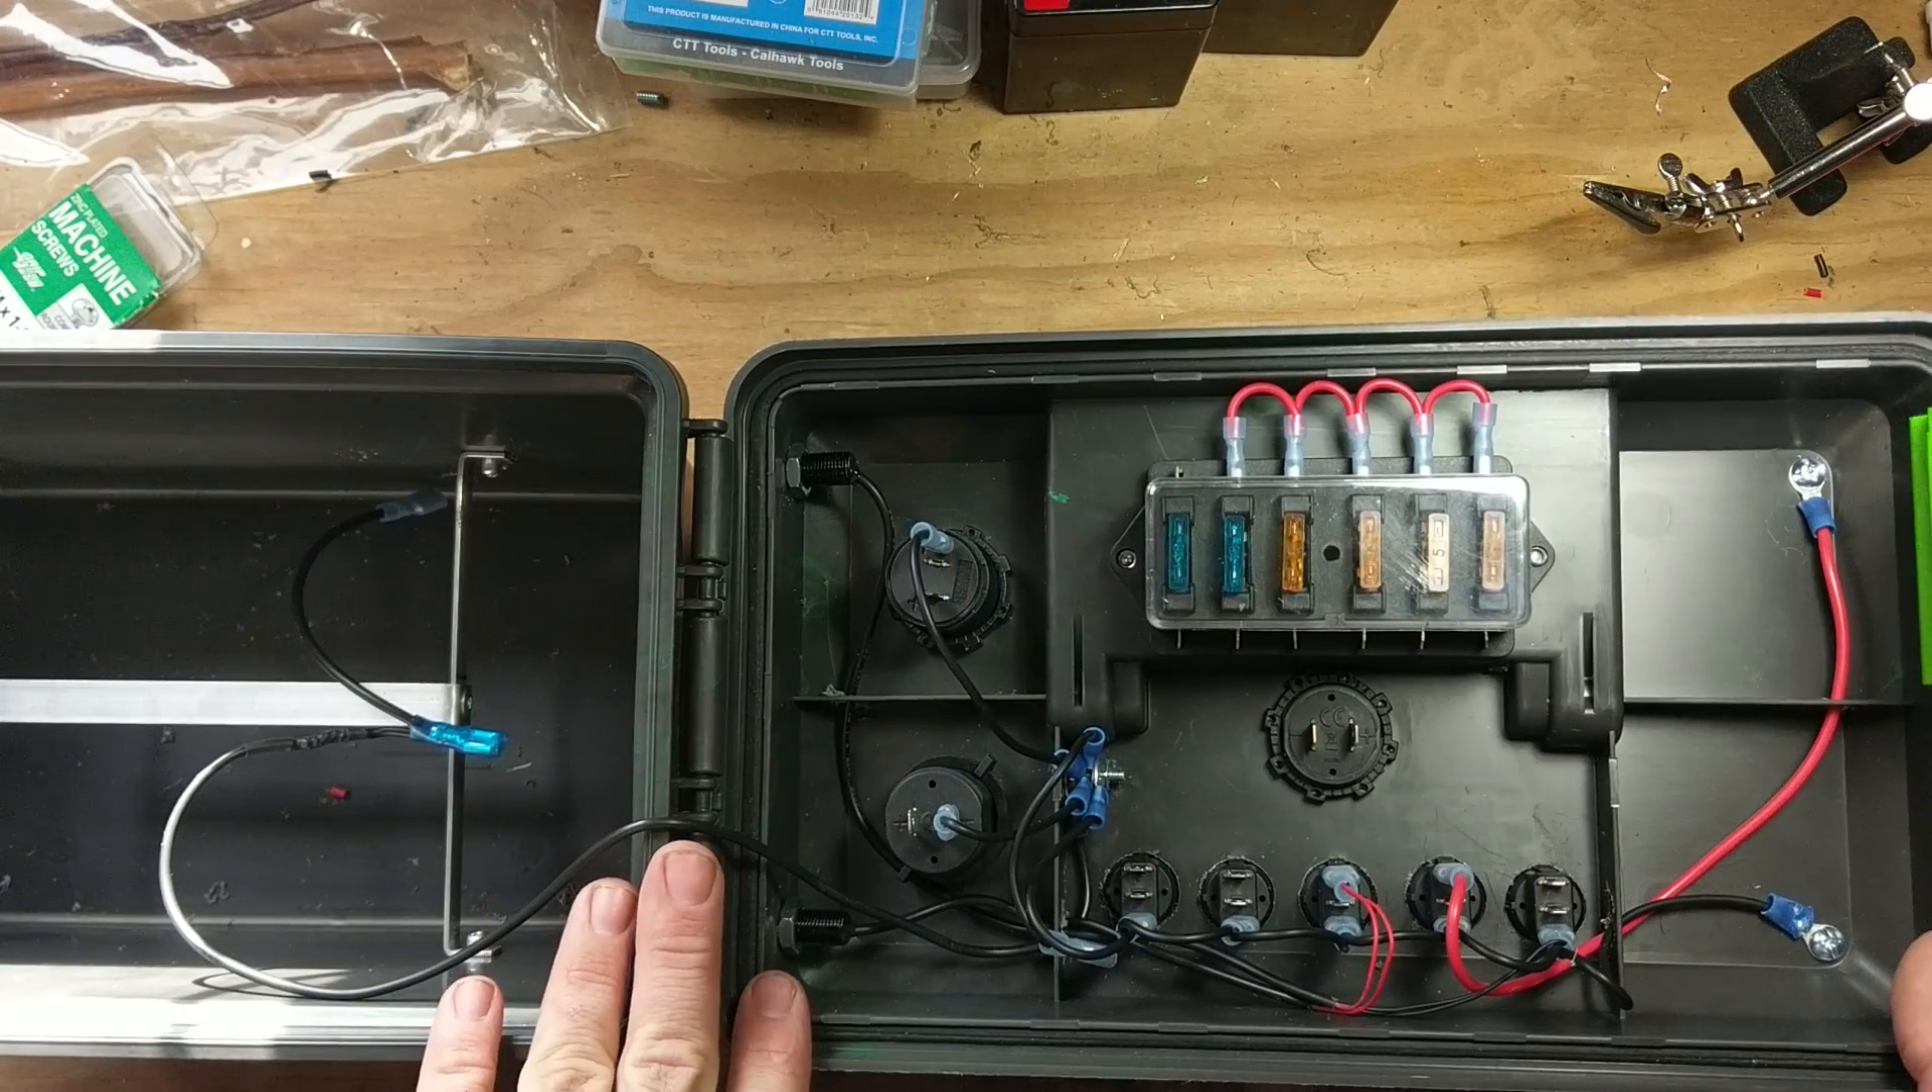Now what I've done in here so far is I installed the fuse block.